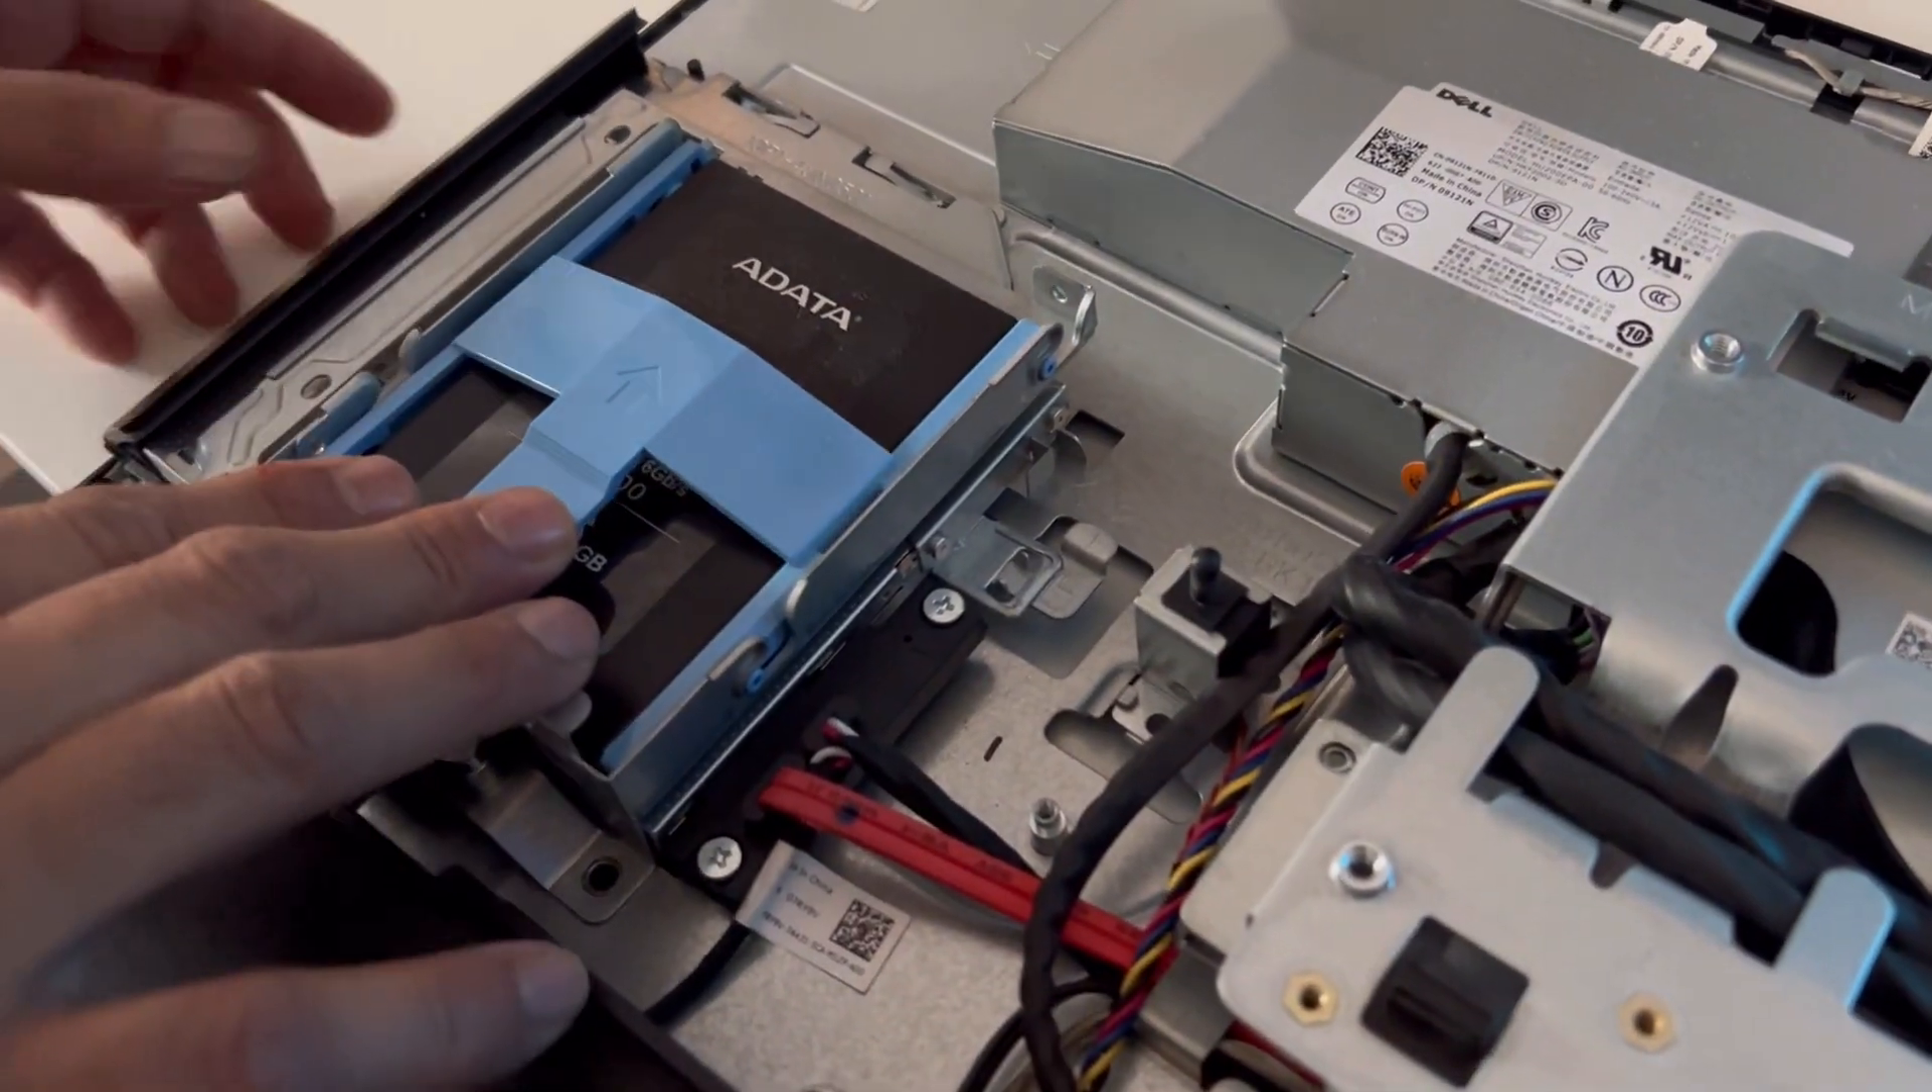So i've taken the lid off now your hard drive is here.